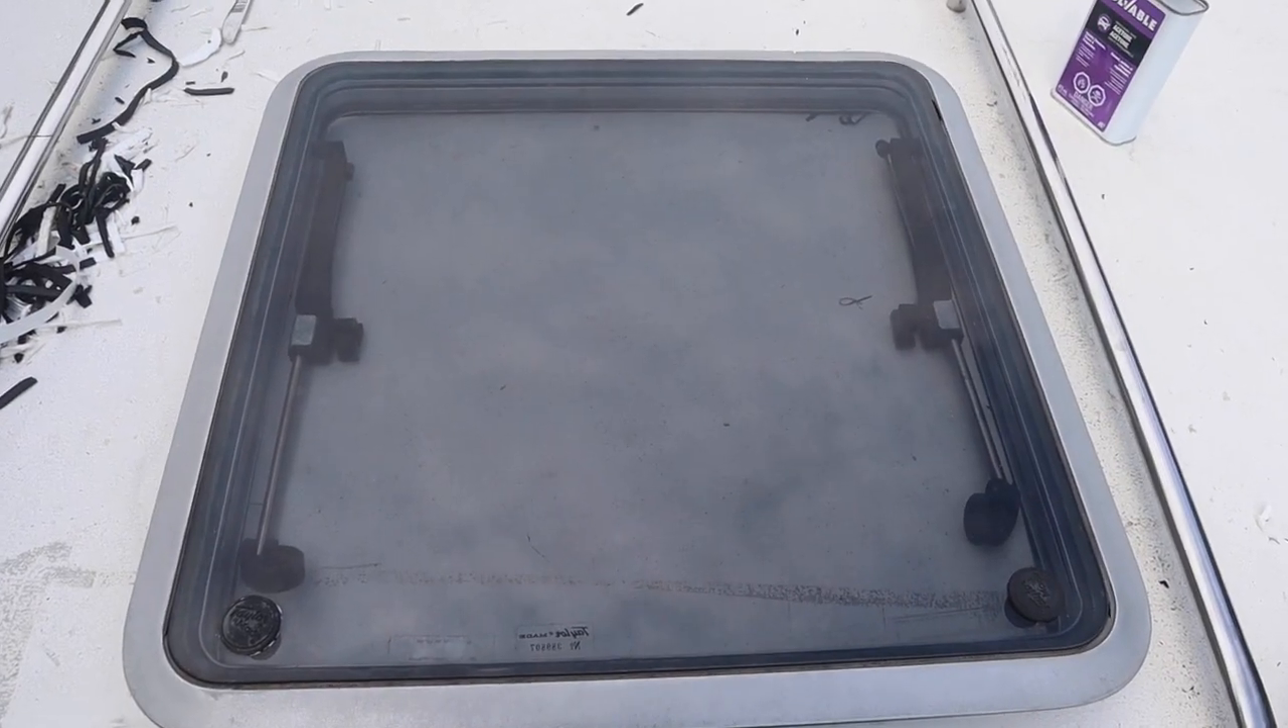So the glass is all in. It looks good.